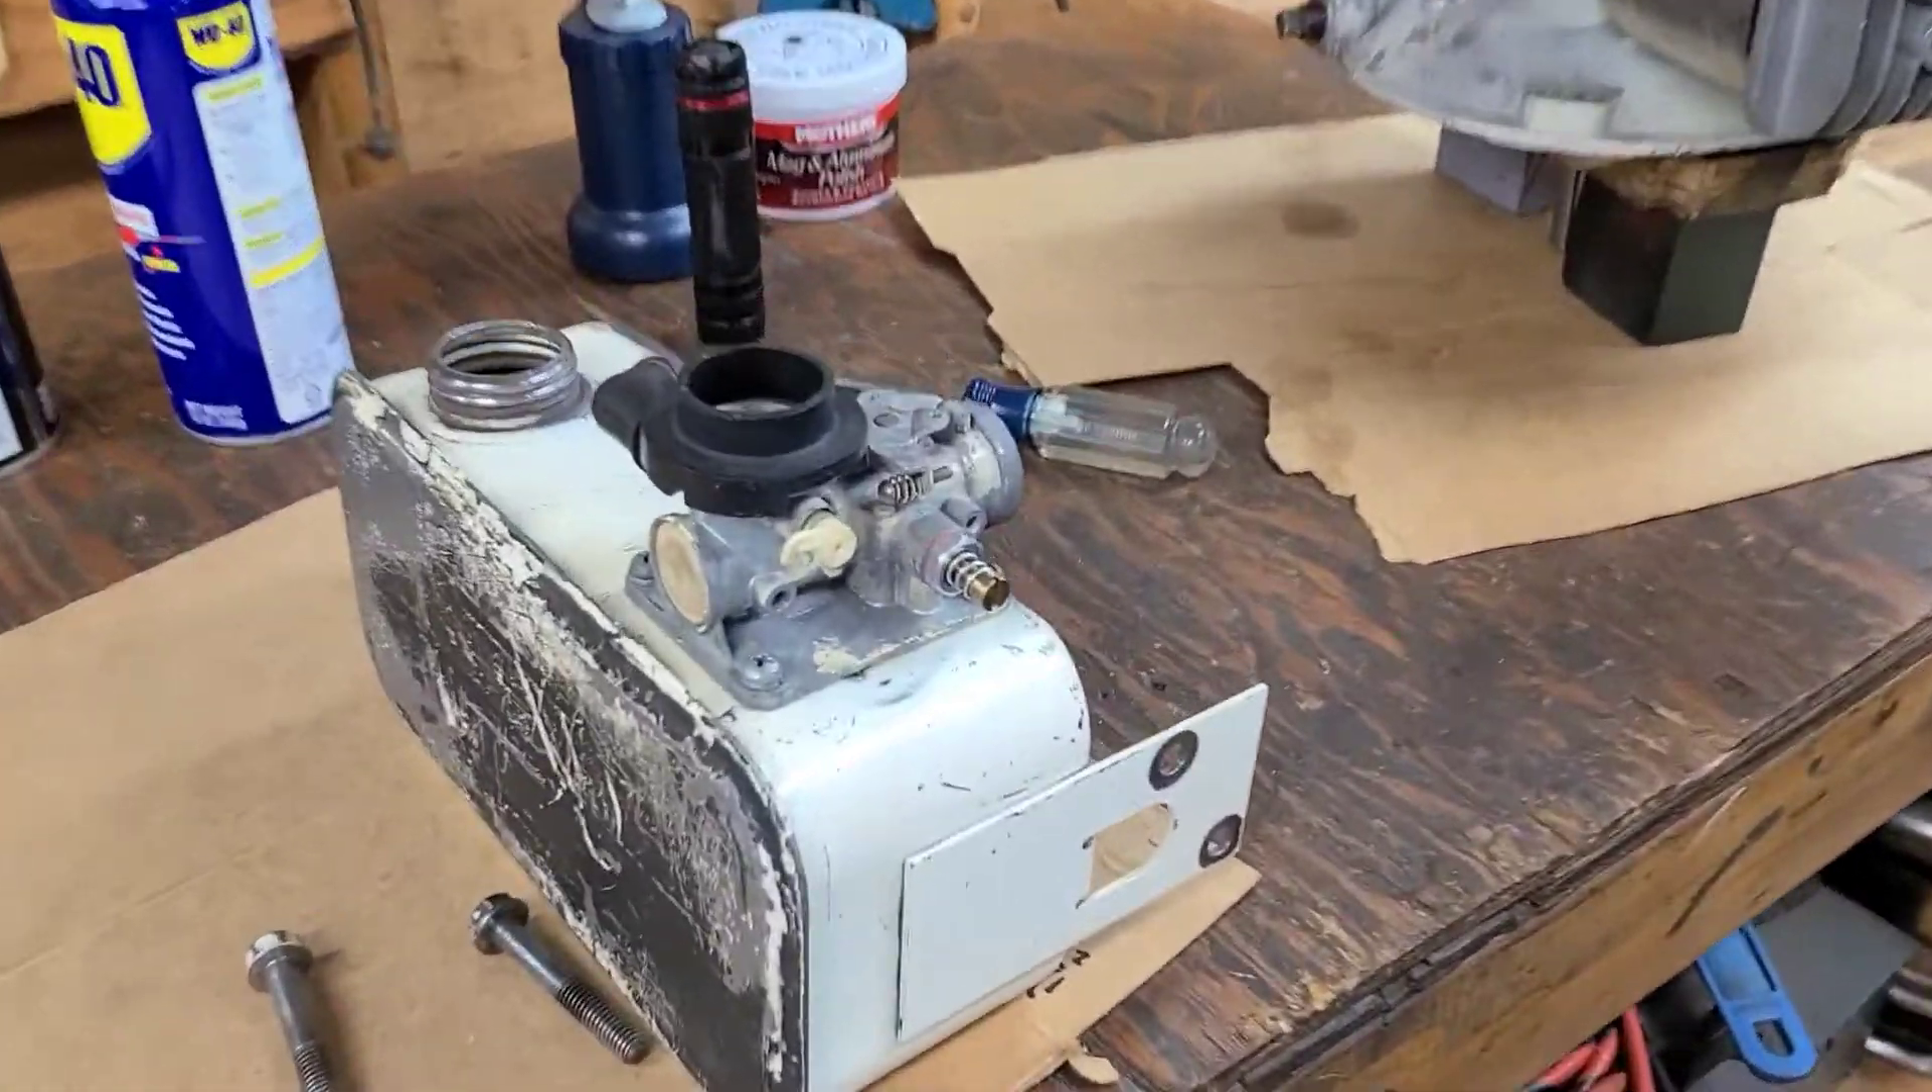Things are moving along smoothly so far uh carburetors installed.